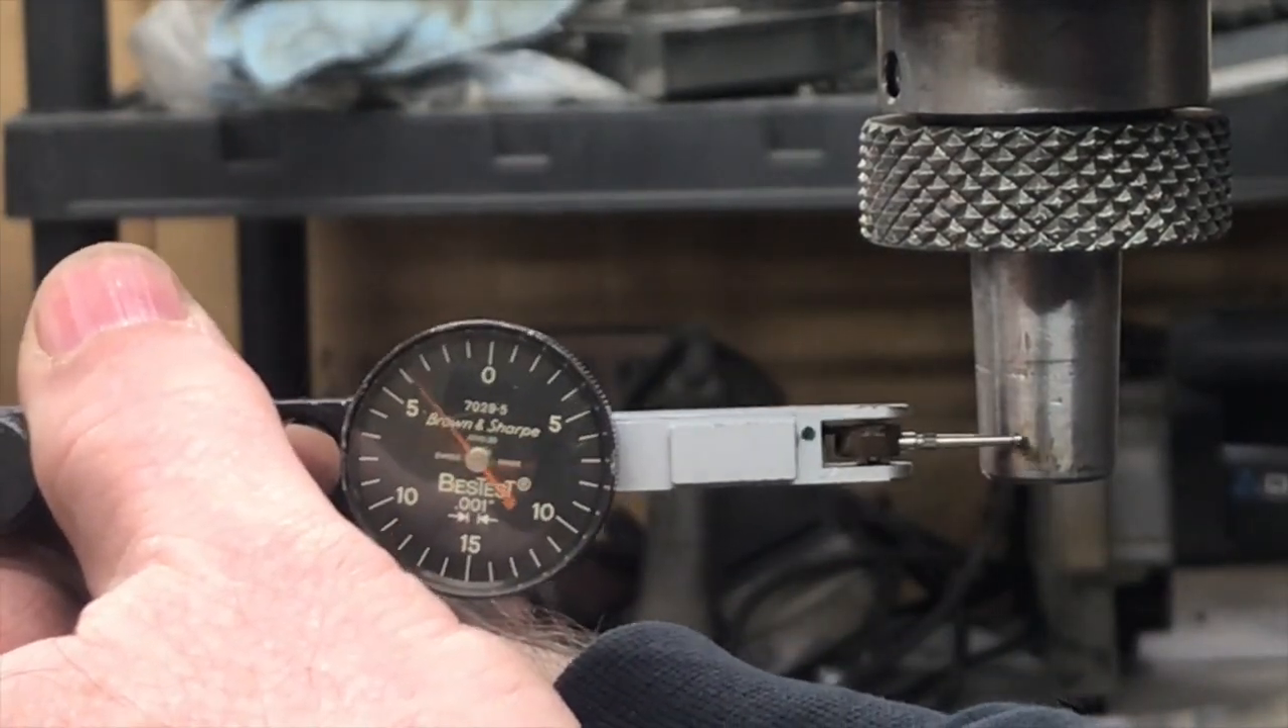Well before I buttoned this up completely, it had dawned on me that I never did a runout test on the spindle, so I removed the chuck and put a dial indicator on it.